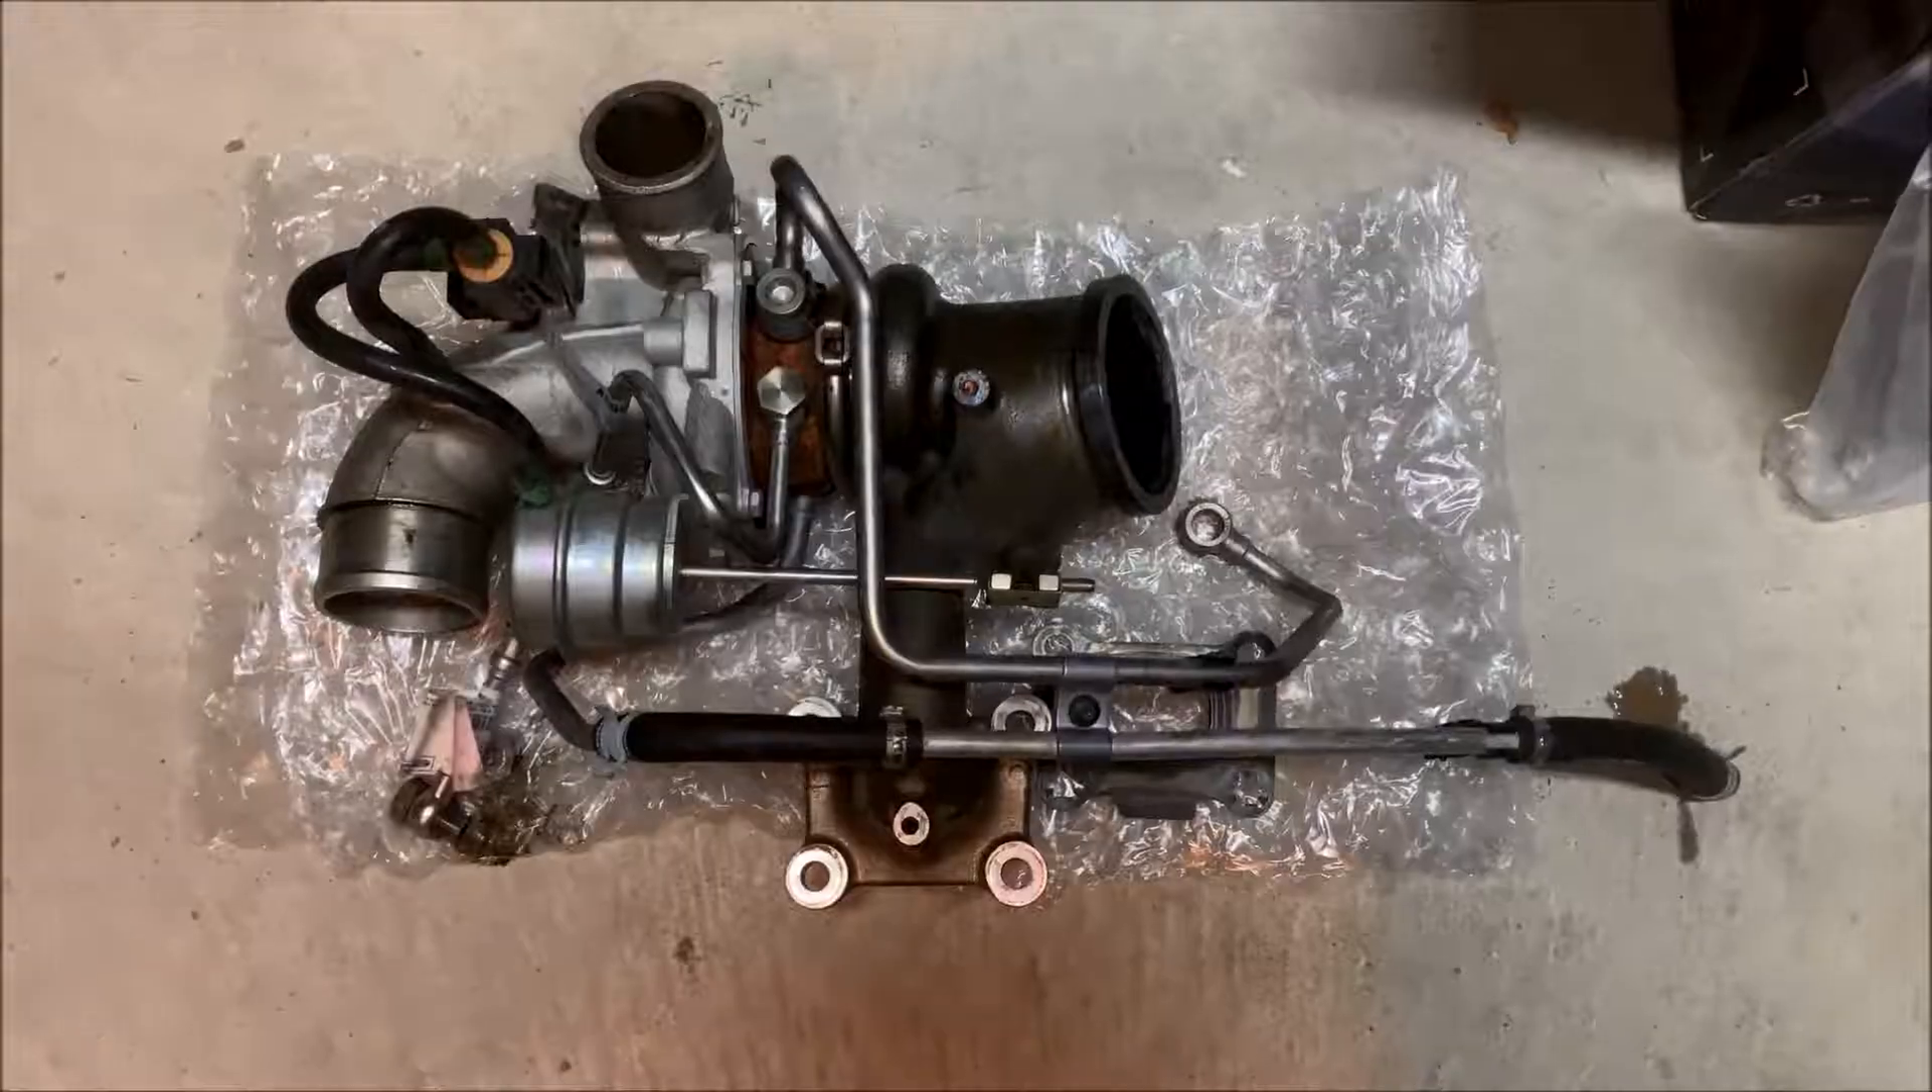And the old stock turbo is out.